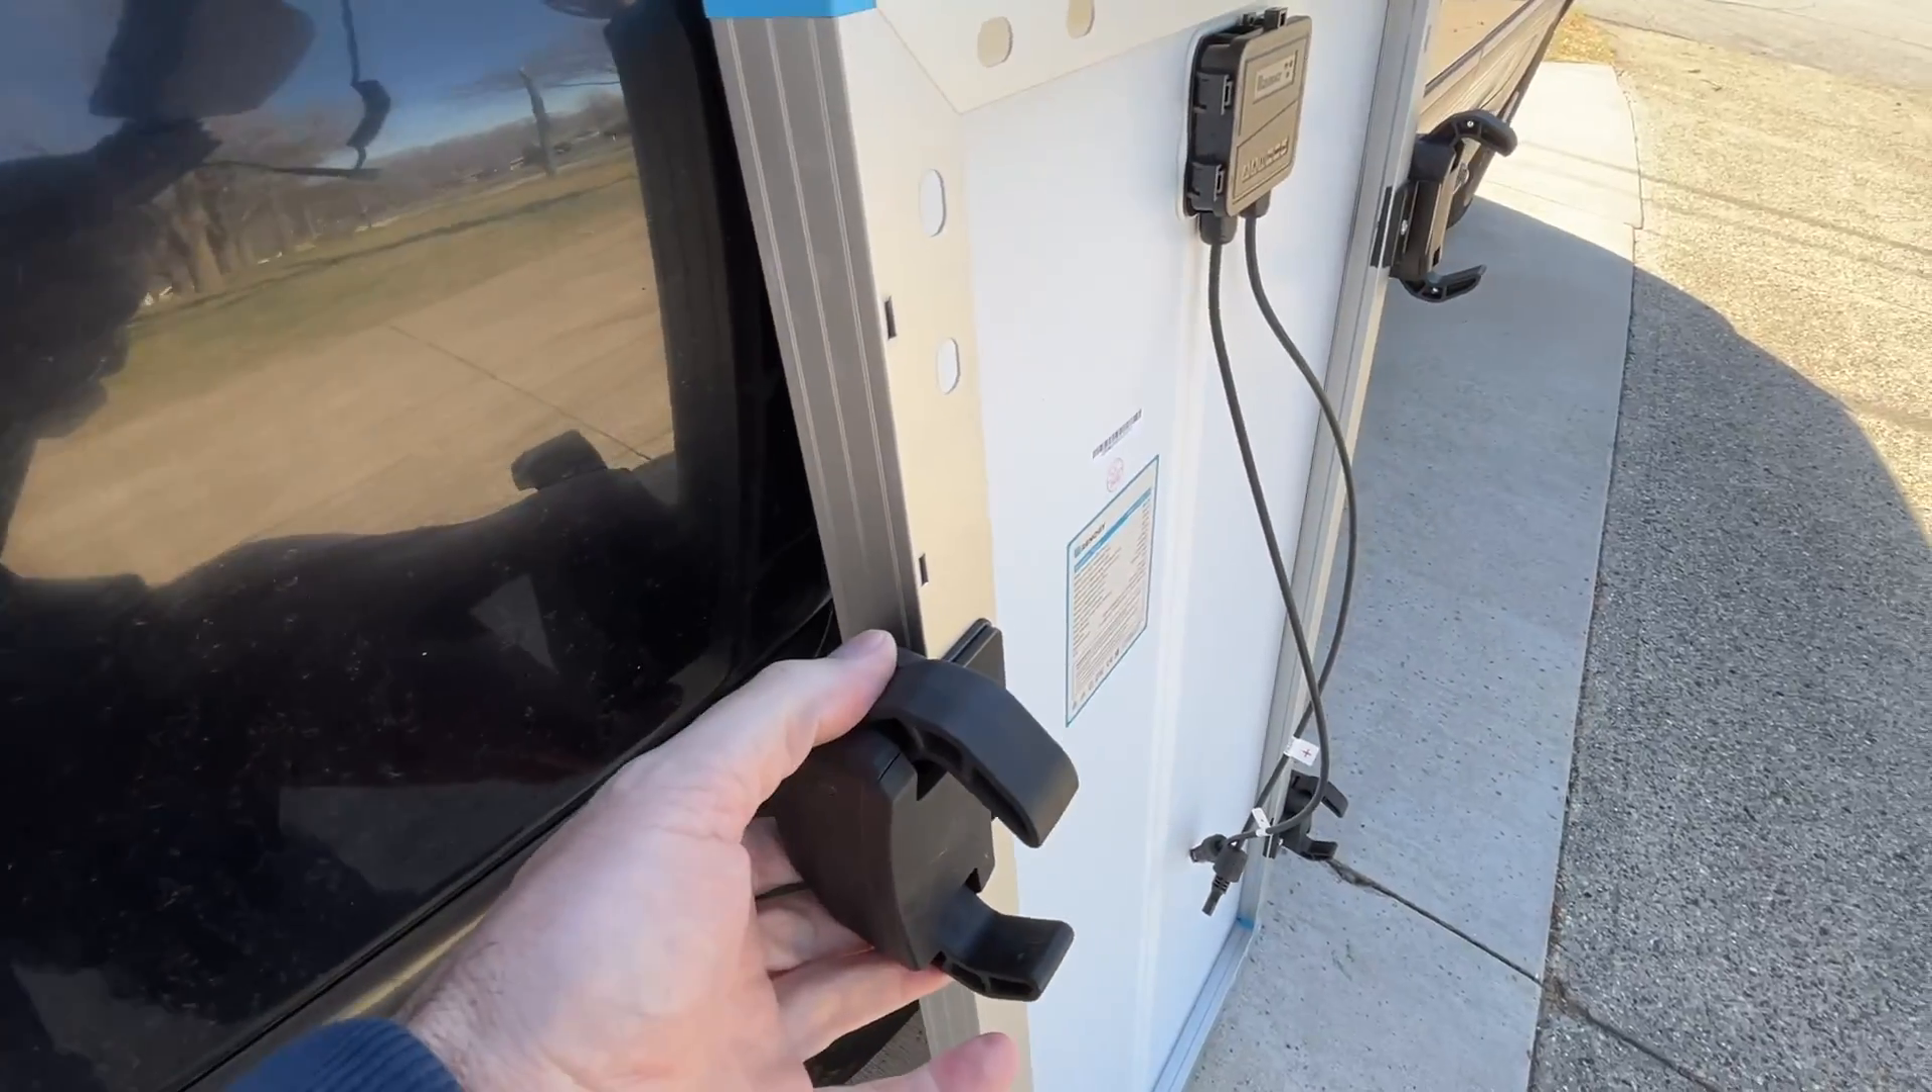We'll head out to my Land Cruiser, and we'll get this attached. Okay, so I have the brackets installed here on the solar panel.